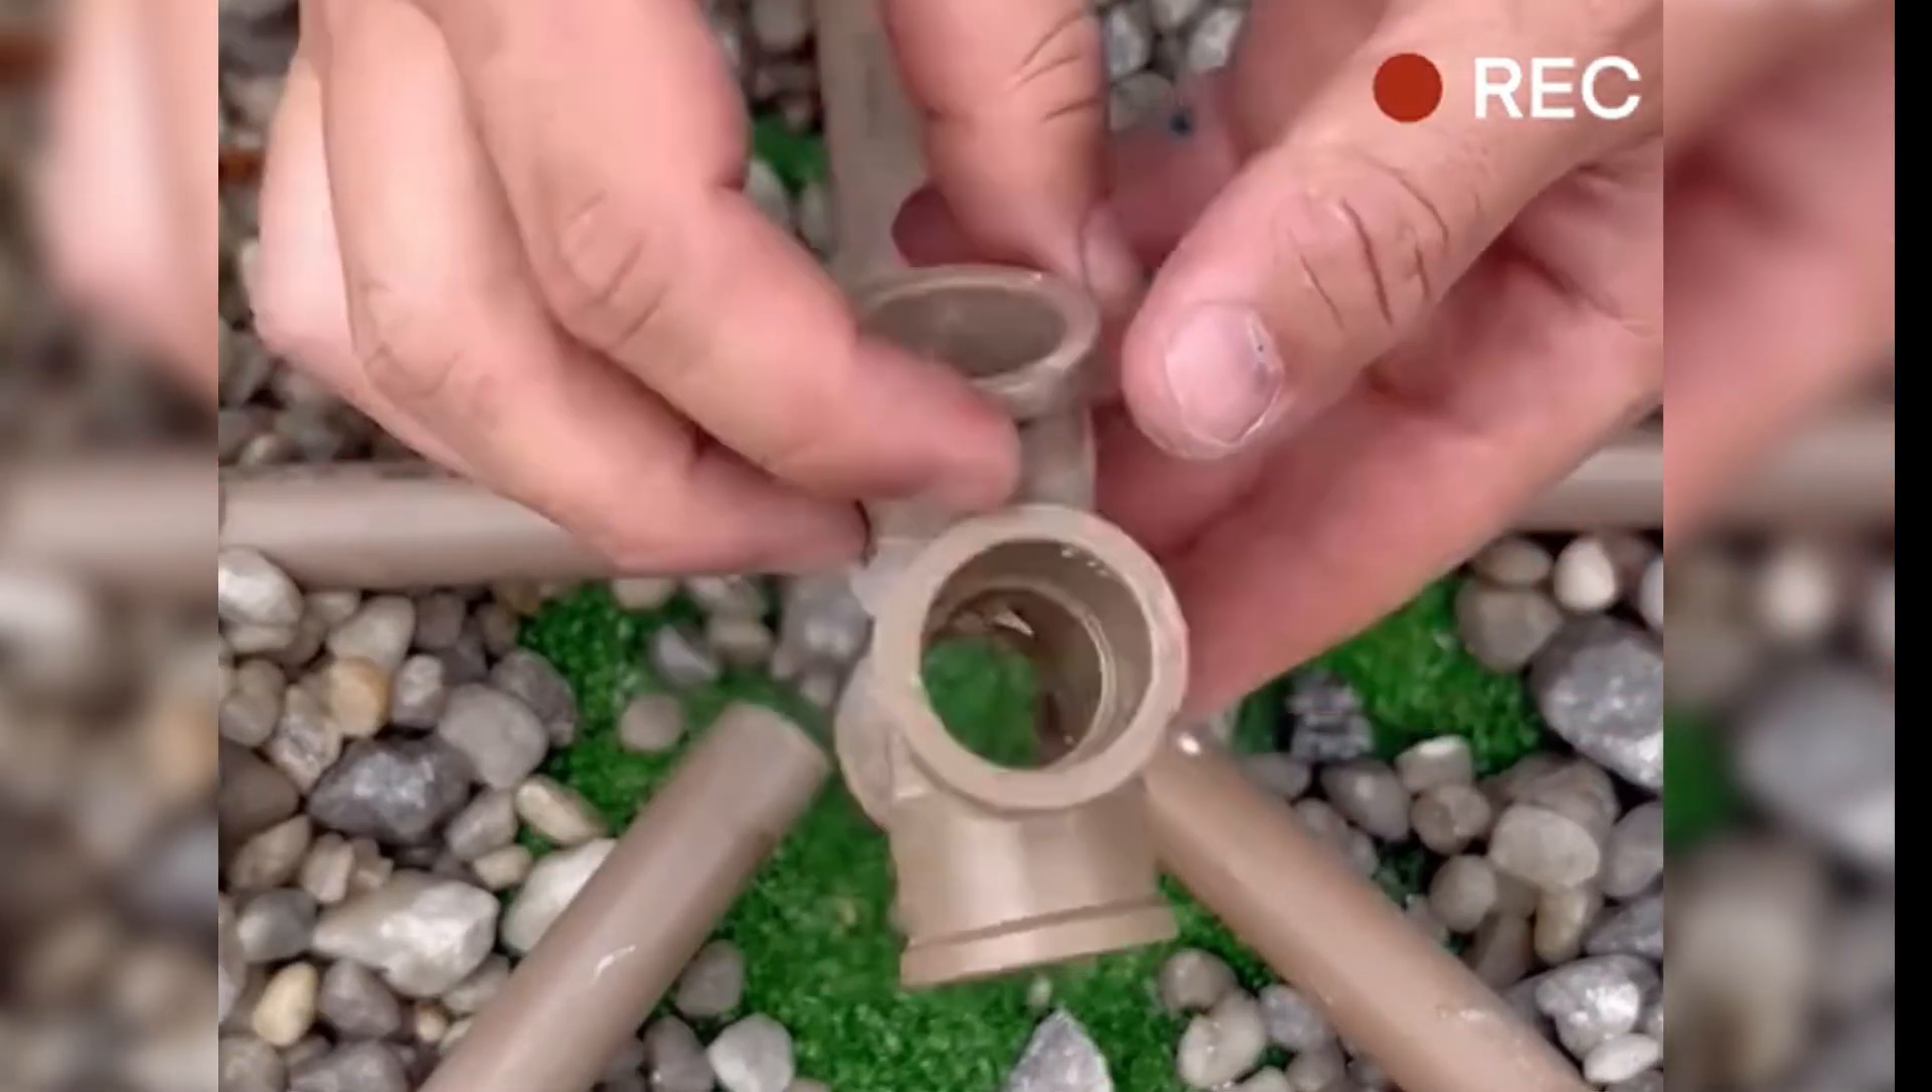He crafted a five -way fitting that just needed to be connected to the five pipes.